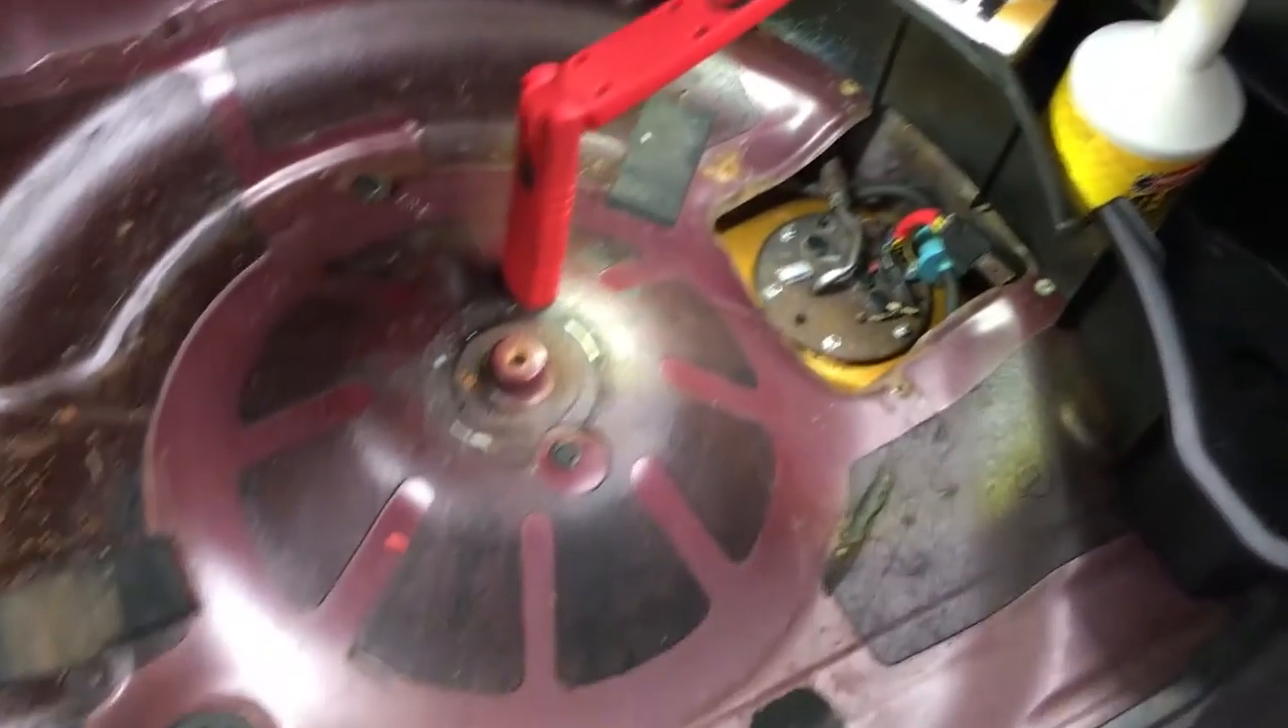All right now we got the spare tire out.